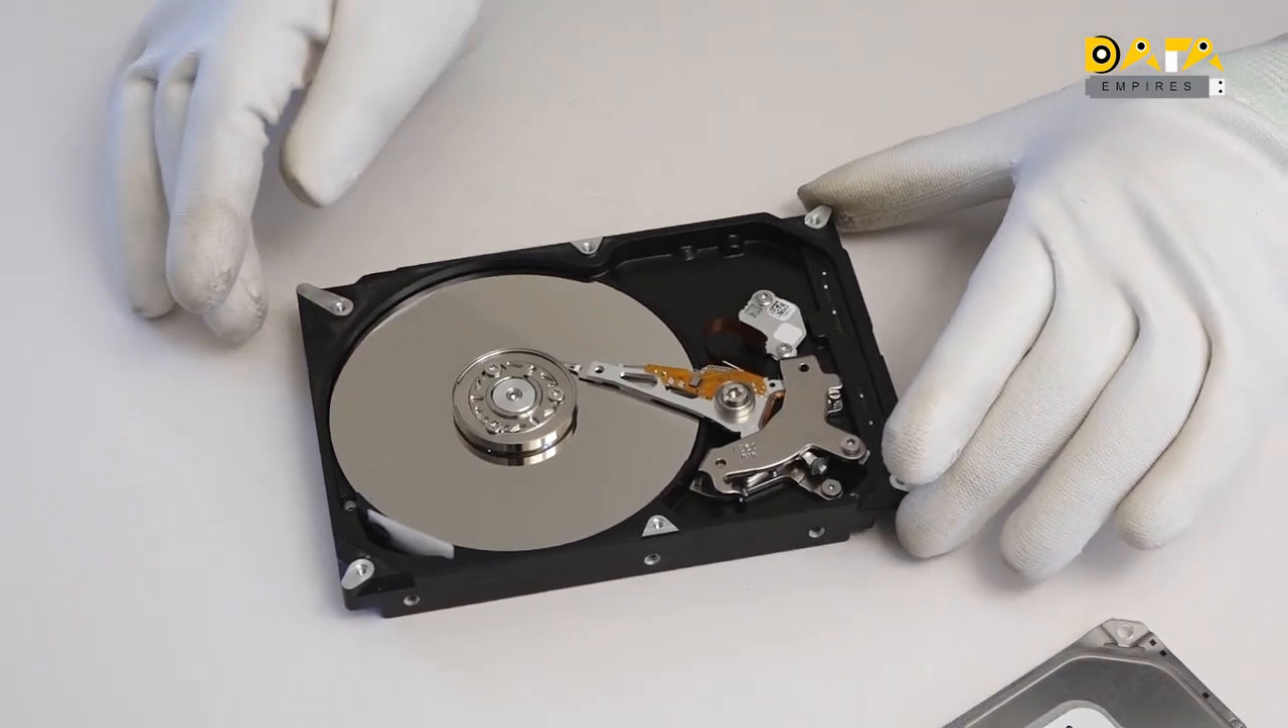After opening the top cover, we can see the internal mechanical structure of the hard disk.